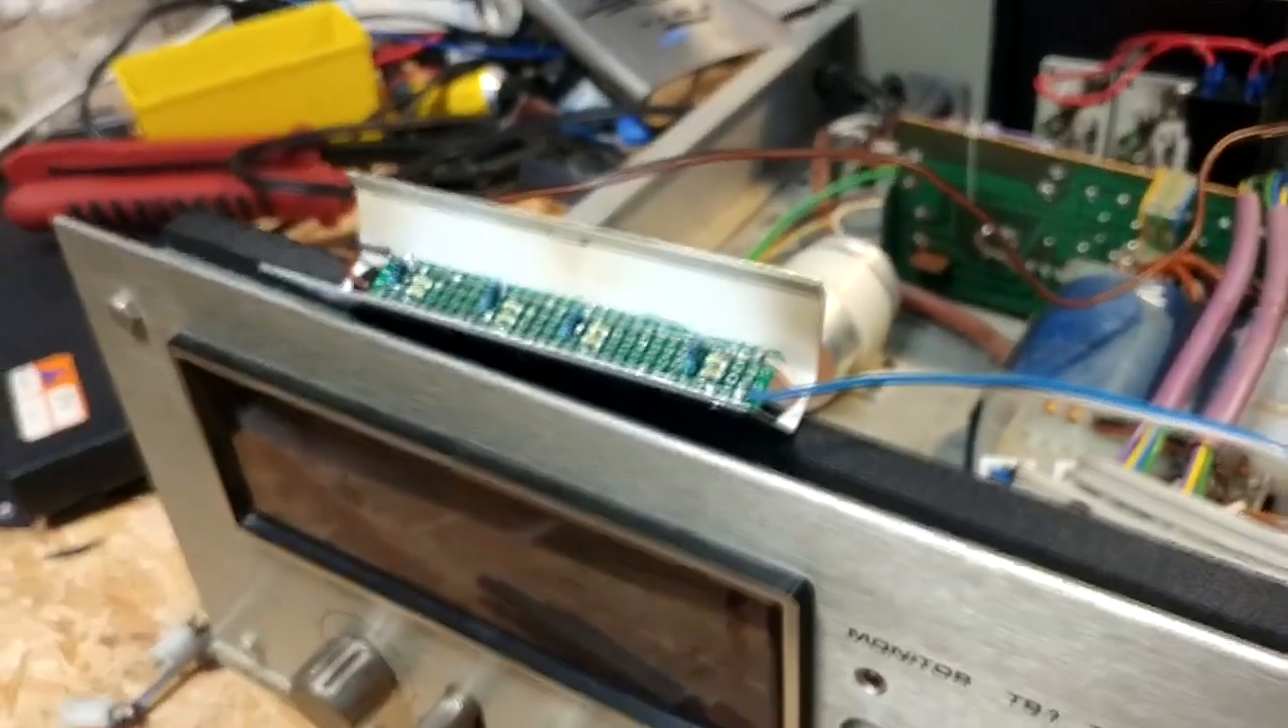By the way, I added this circuit board with LEDs on it.